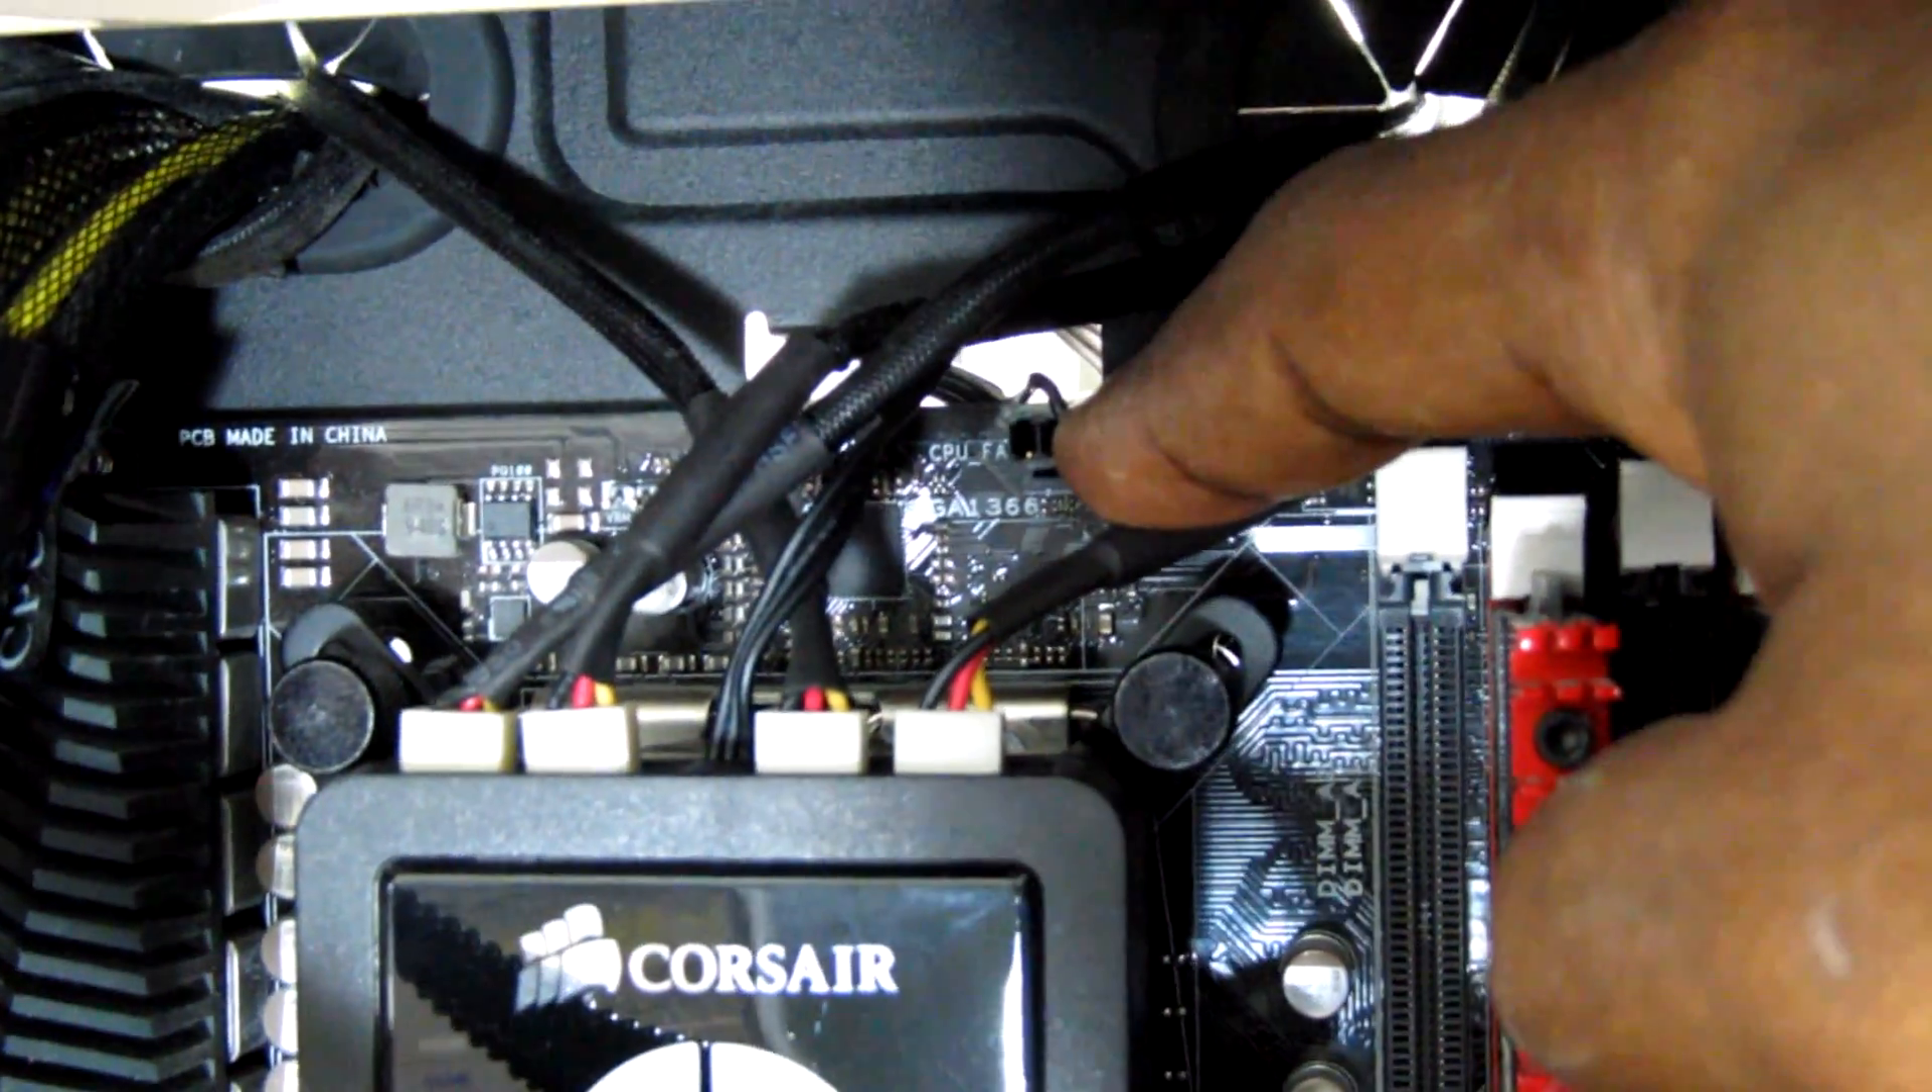We have the power for four fans attached to the CPU cooler attached to the CPU as you see here a CPU fan and also there is at the back the power attached to the power supply.